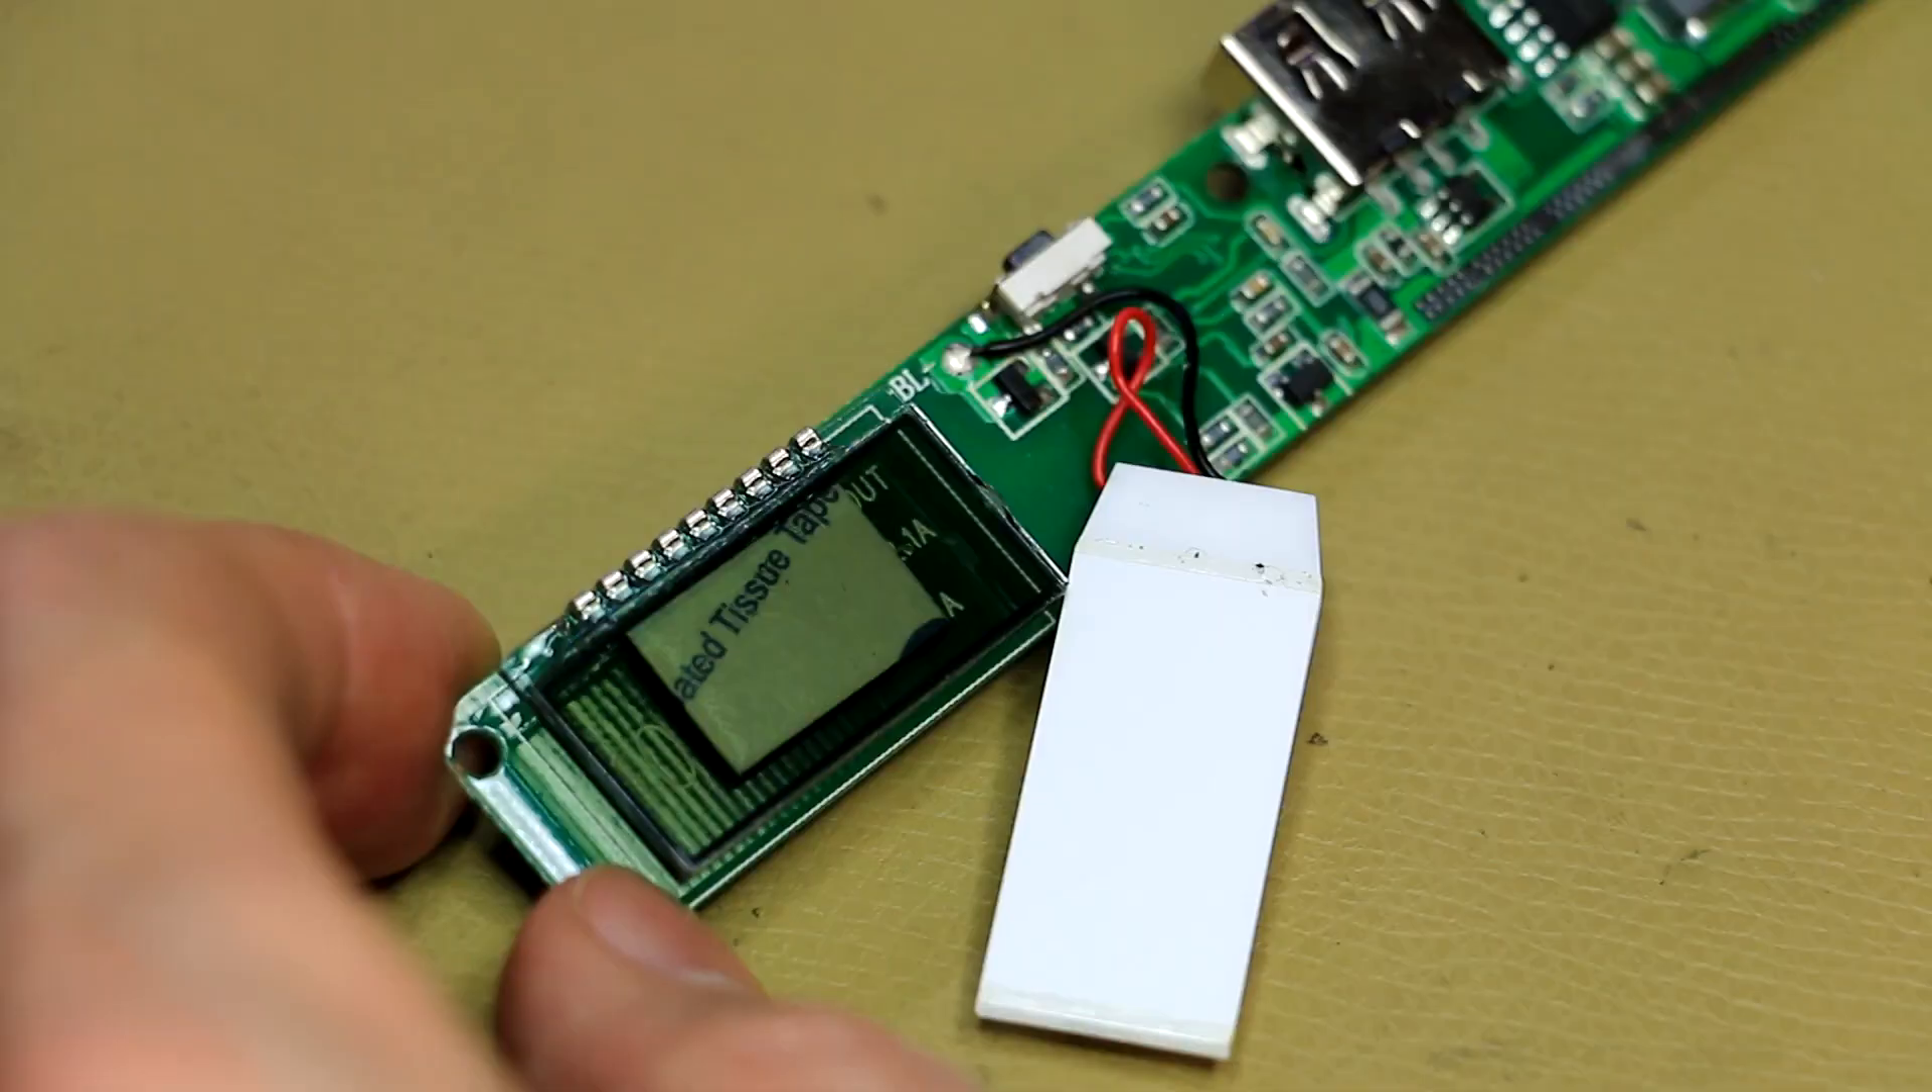And you can see the backlight is now completely separate from the LCD.